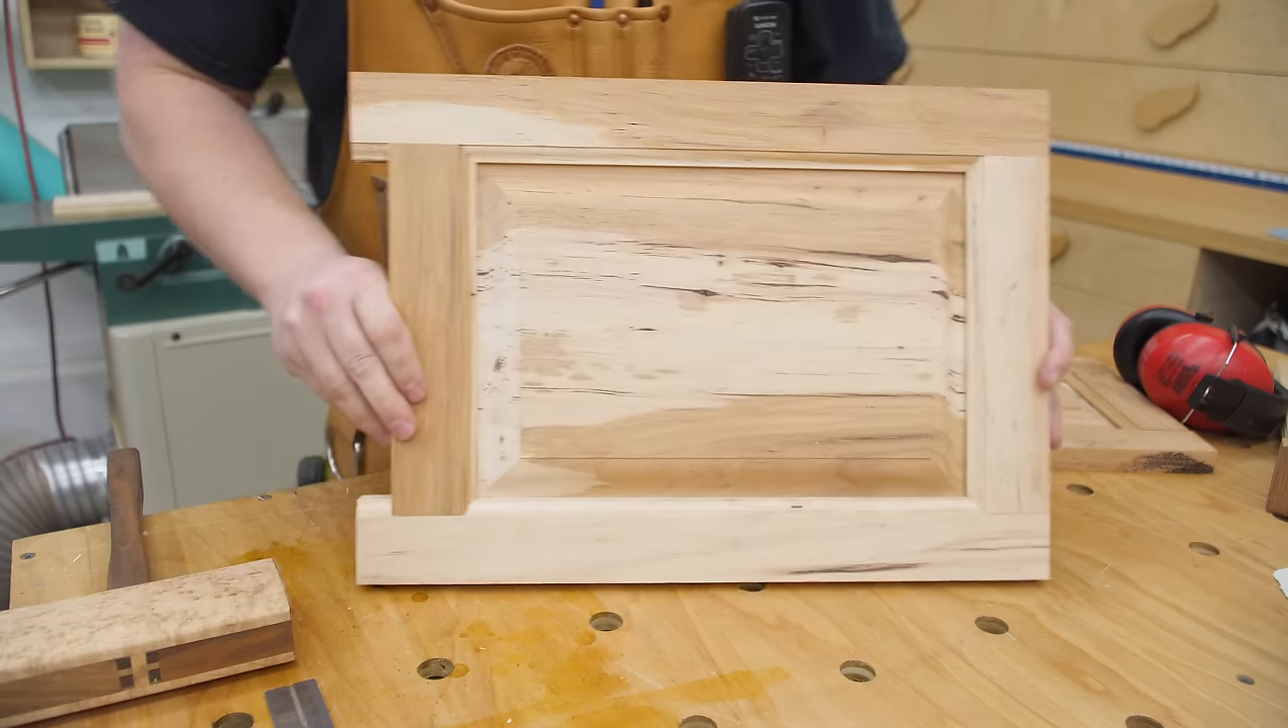A little bit of glue and clamps, and we have a door.